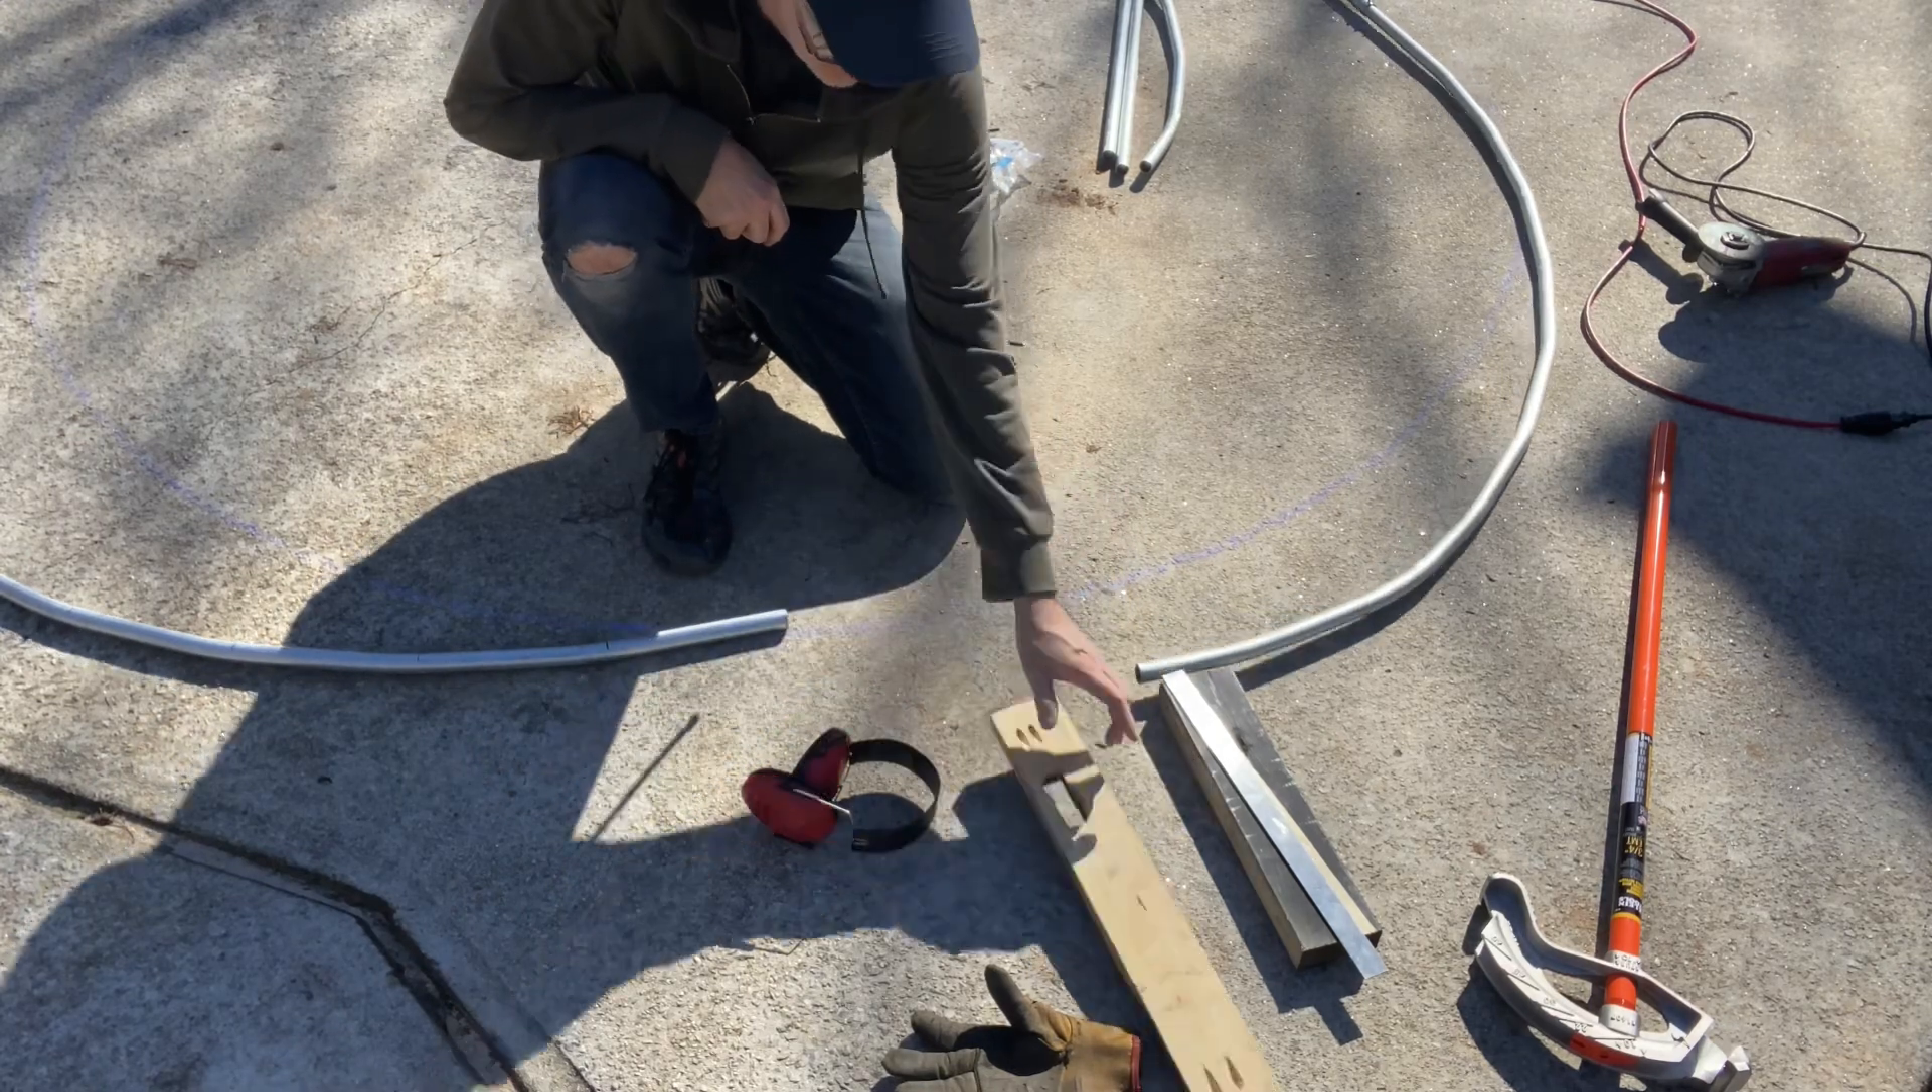It doesn't quite meet up, but might be able to manhandle it into place.